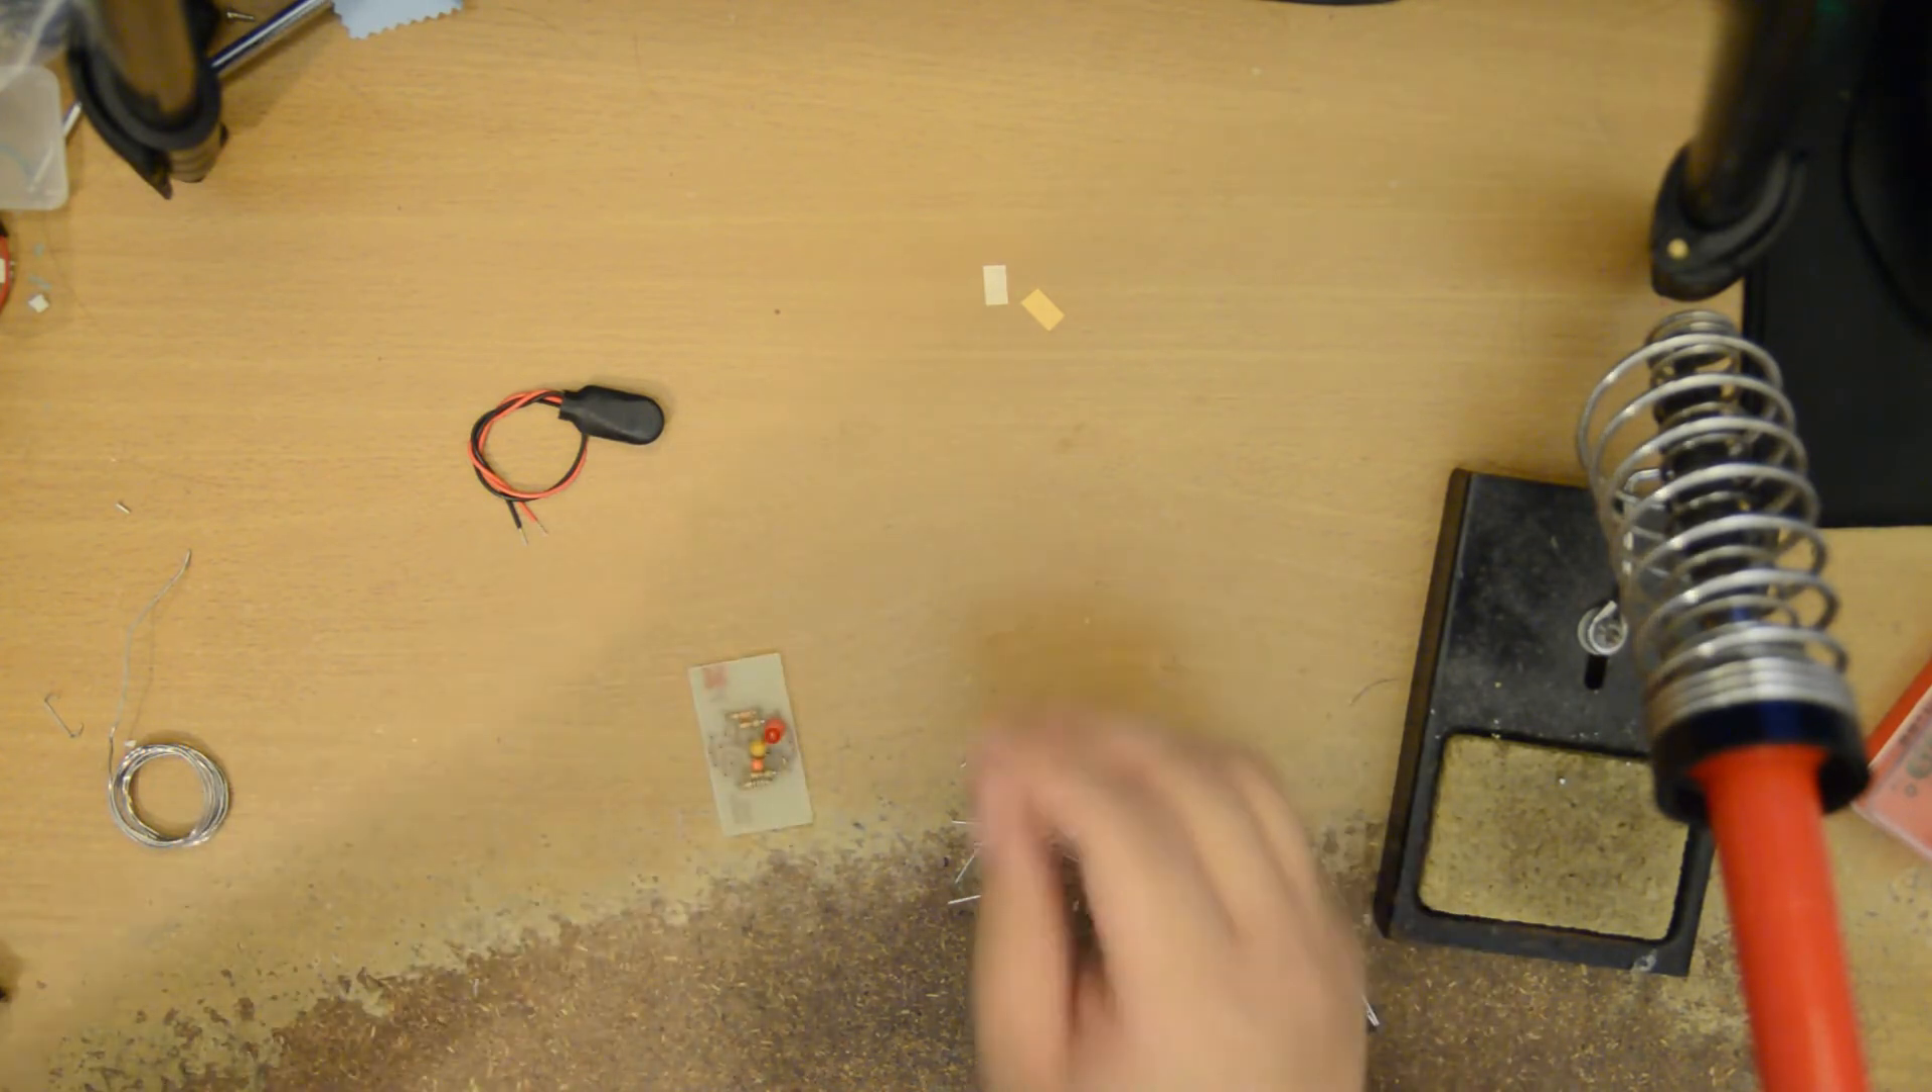Now we've got the two bjts and the battery snap to go.